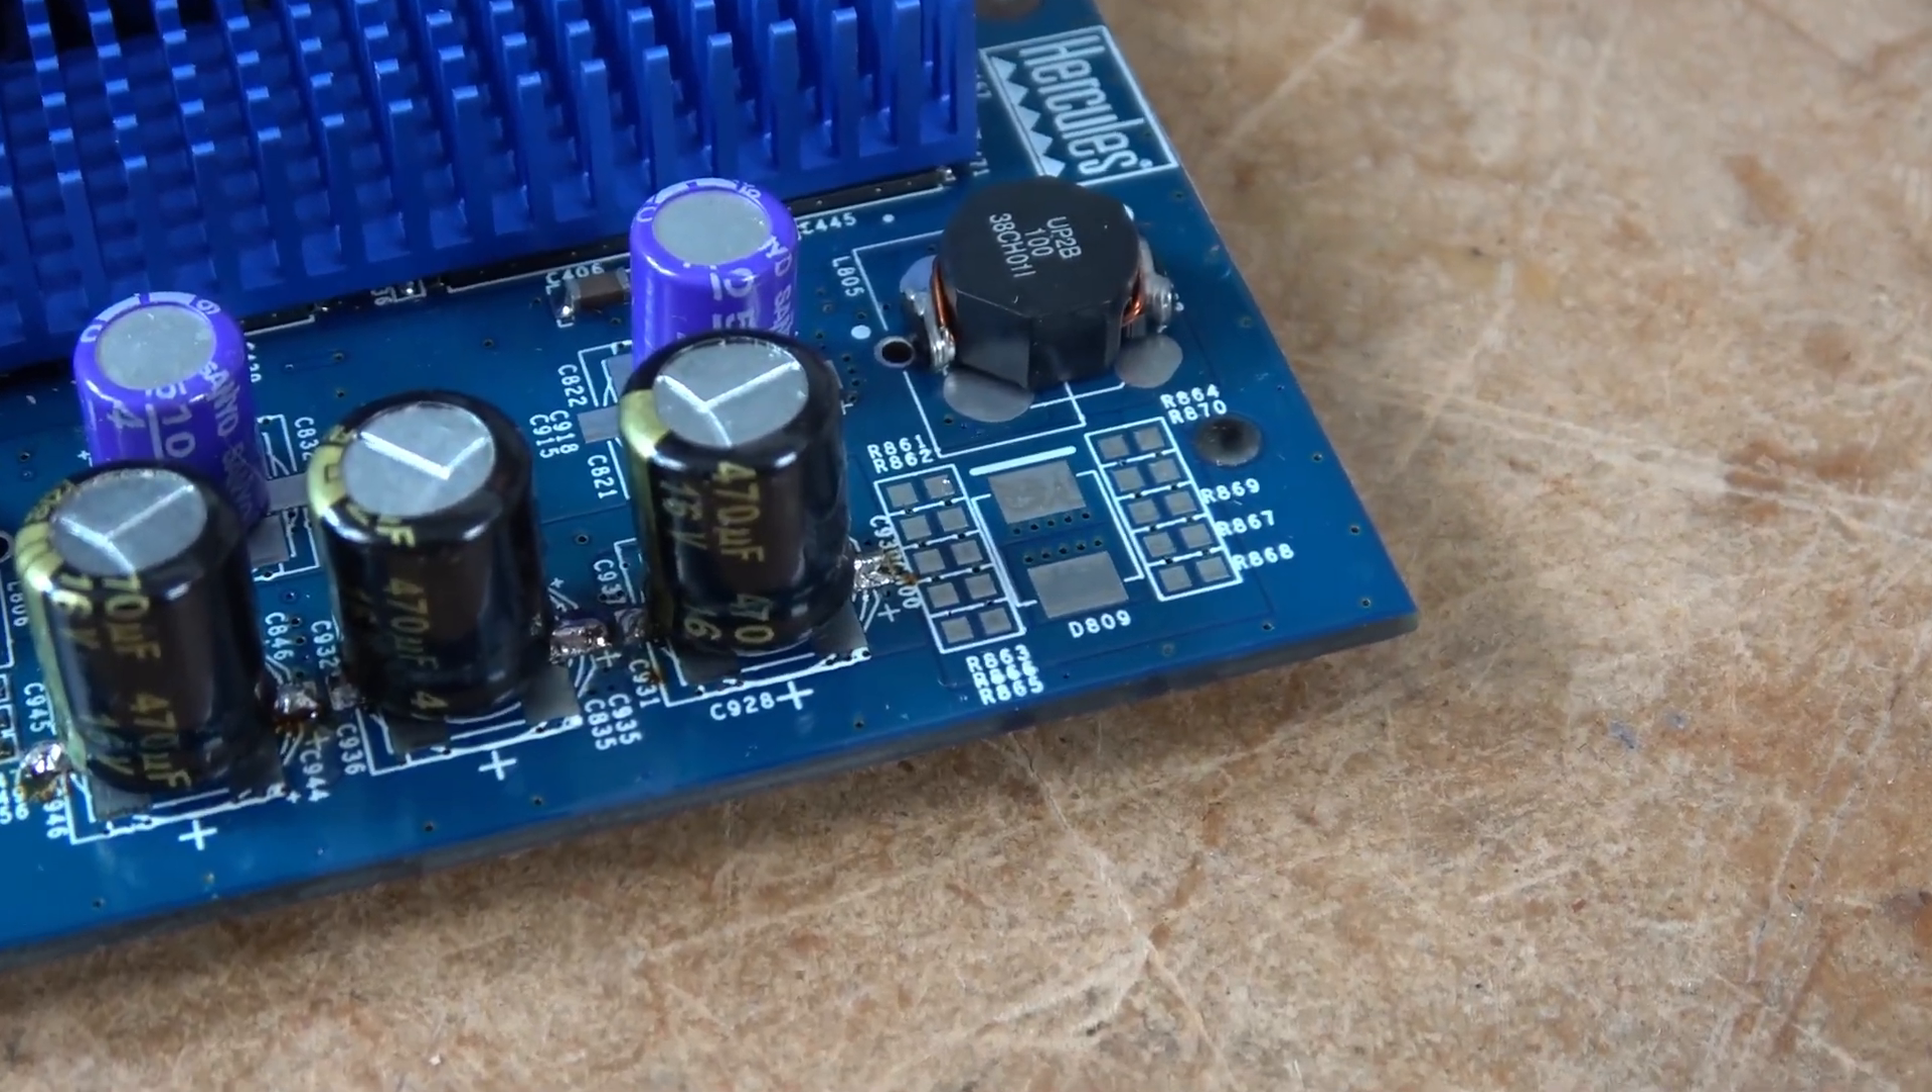It took a while, but after the board heated up, I was able to get the caps soldered down.